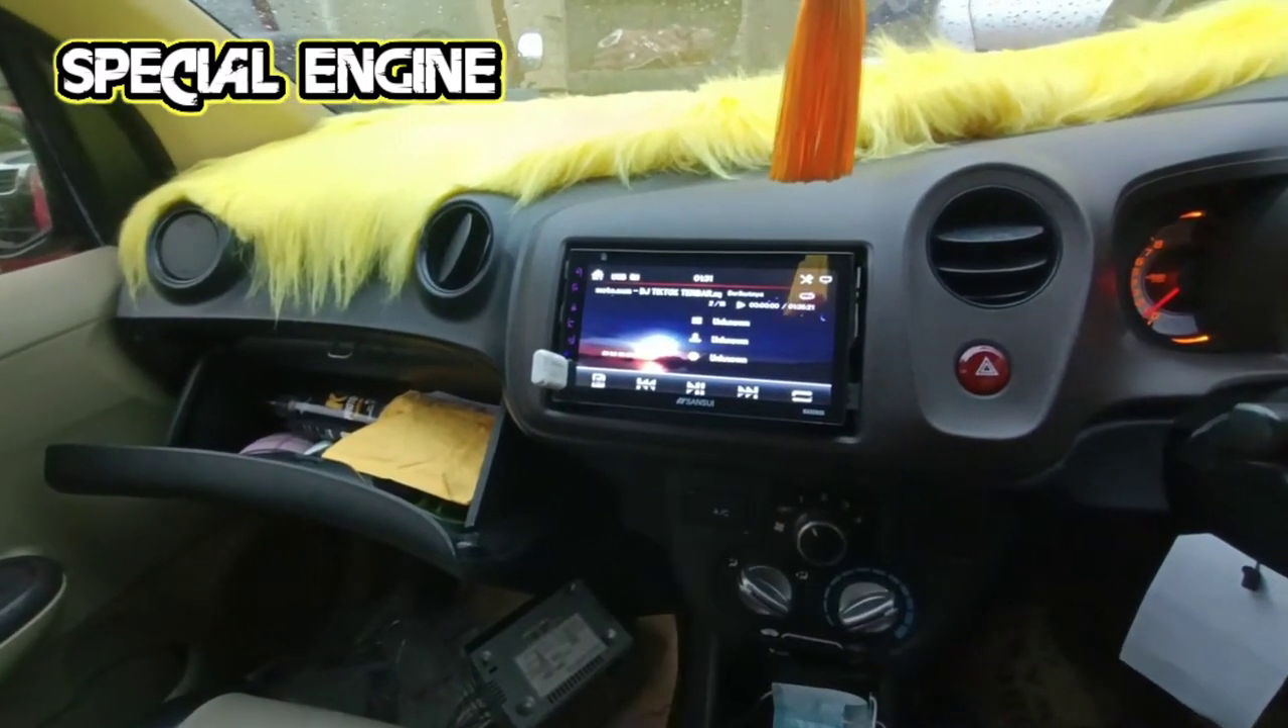Untuk head unitnya sudah terpasang dengan baik.